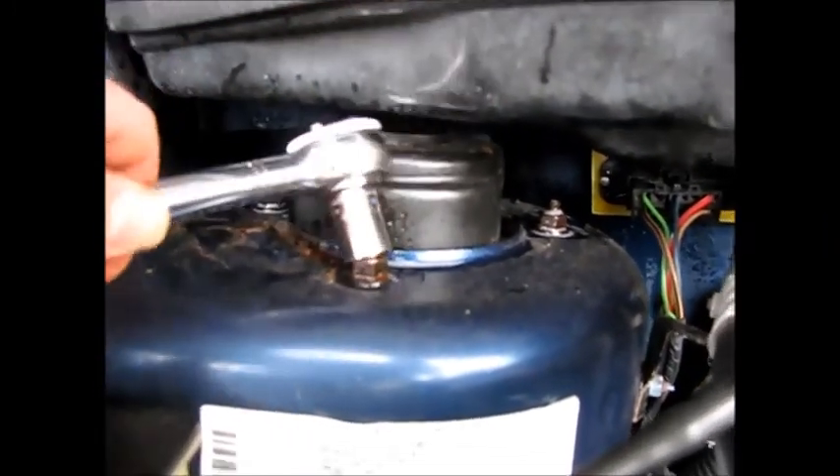Okay, what remains now are the three 13mm strut tower bolts.